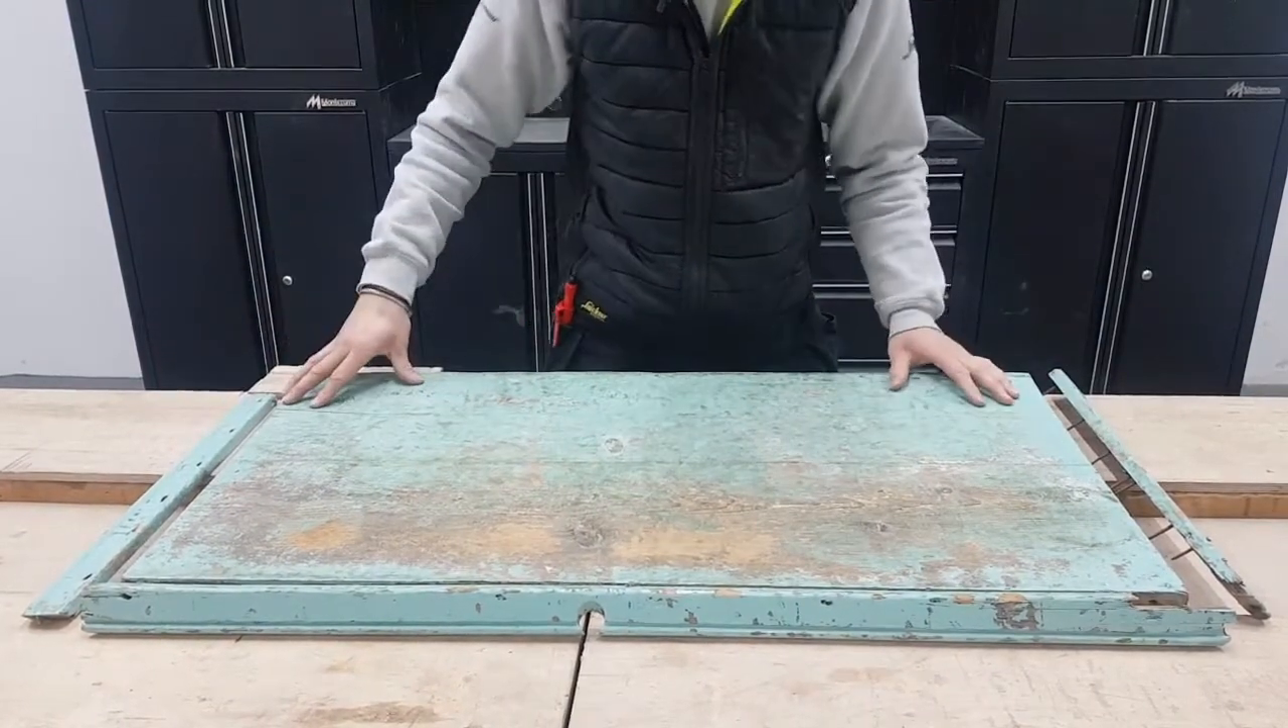I've taken the lid off the trunk and i've also removed the timber moulding that was nailed to the lid itself.